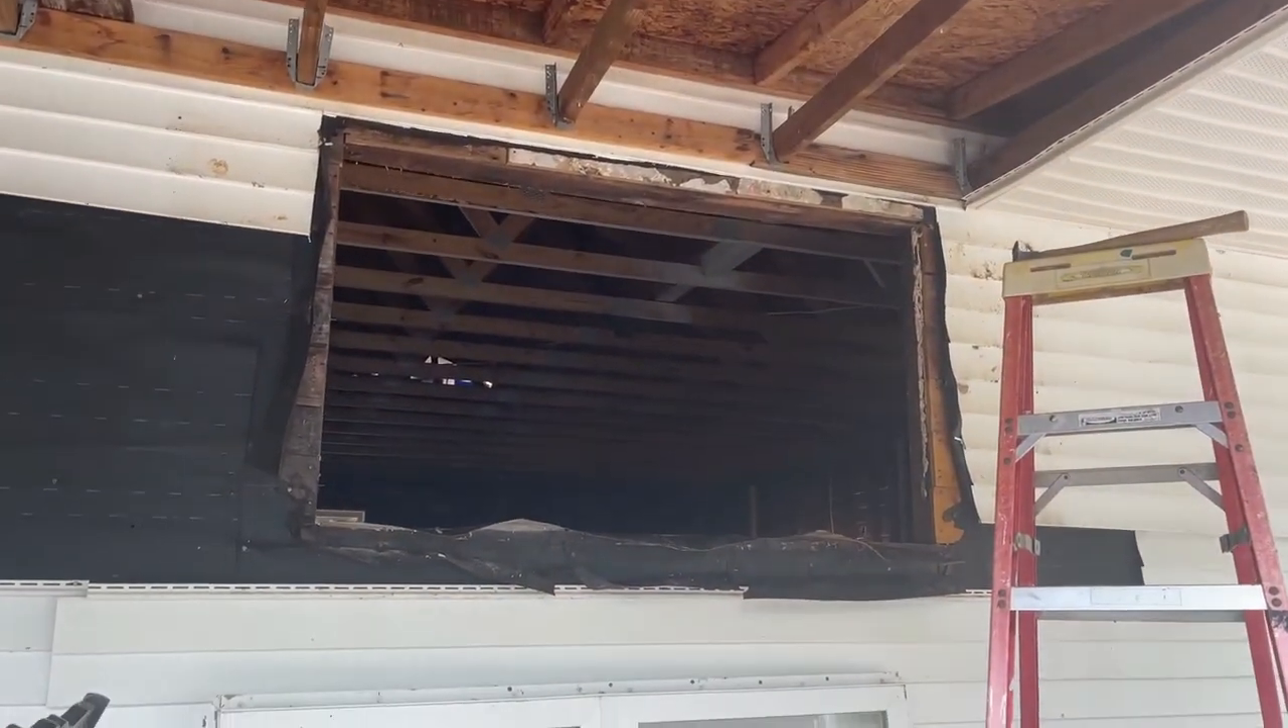Well, I forgot to turn the camera on when Chris got back, but we just basically pried the last couple of nails out, and the window came right out.